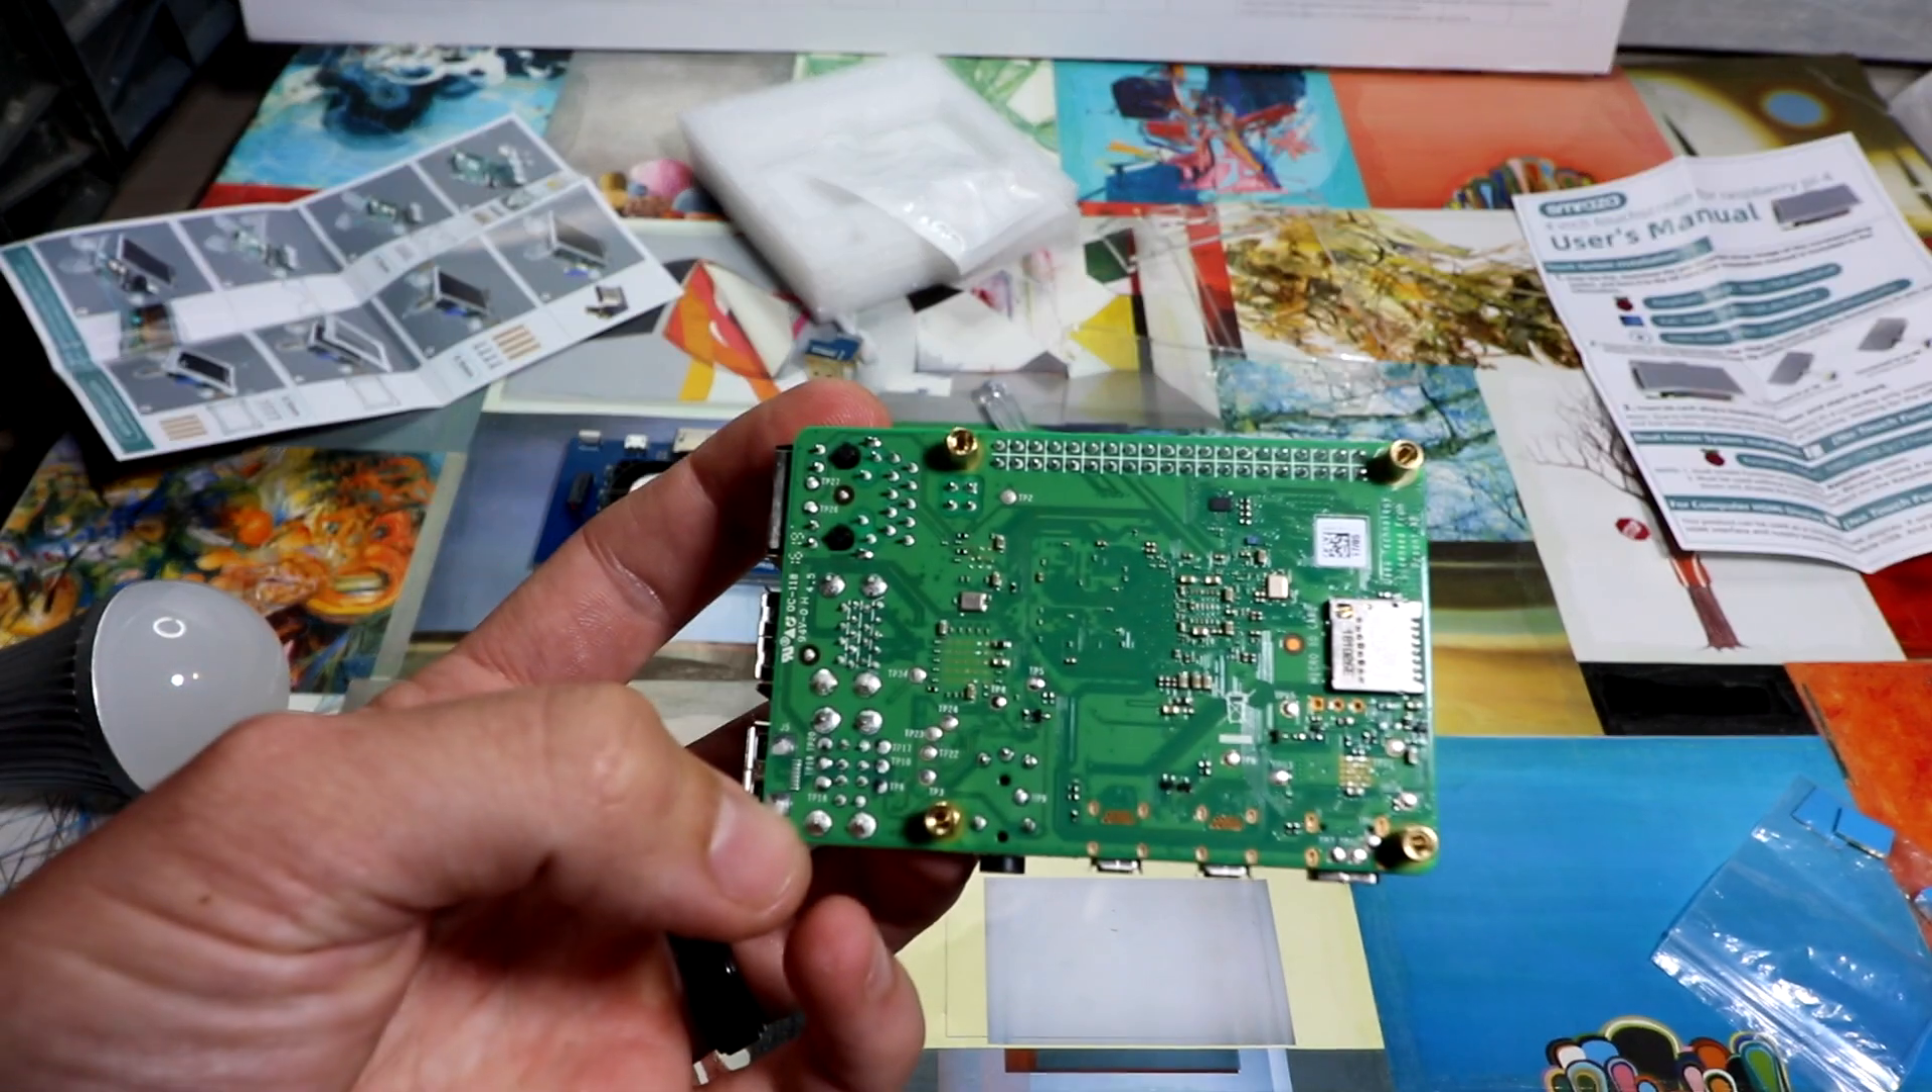Now we have all four risers in.